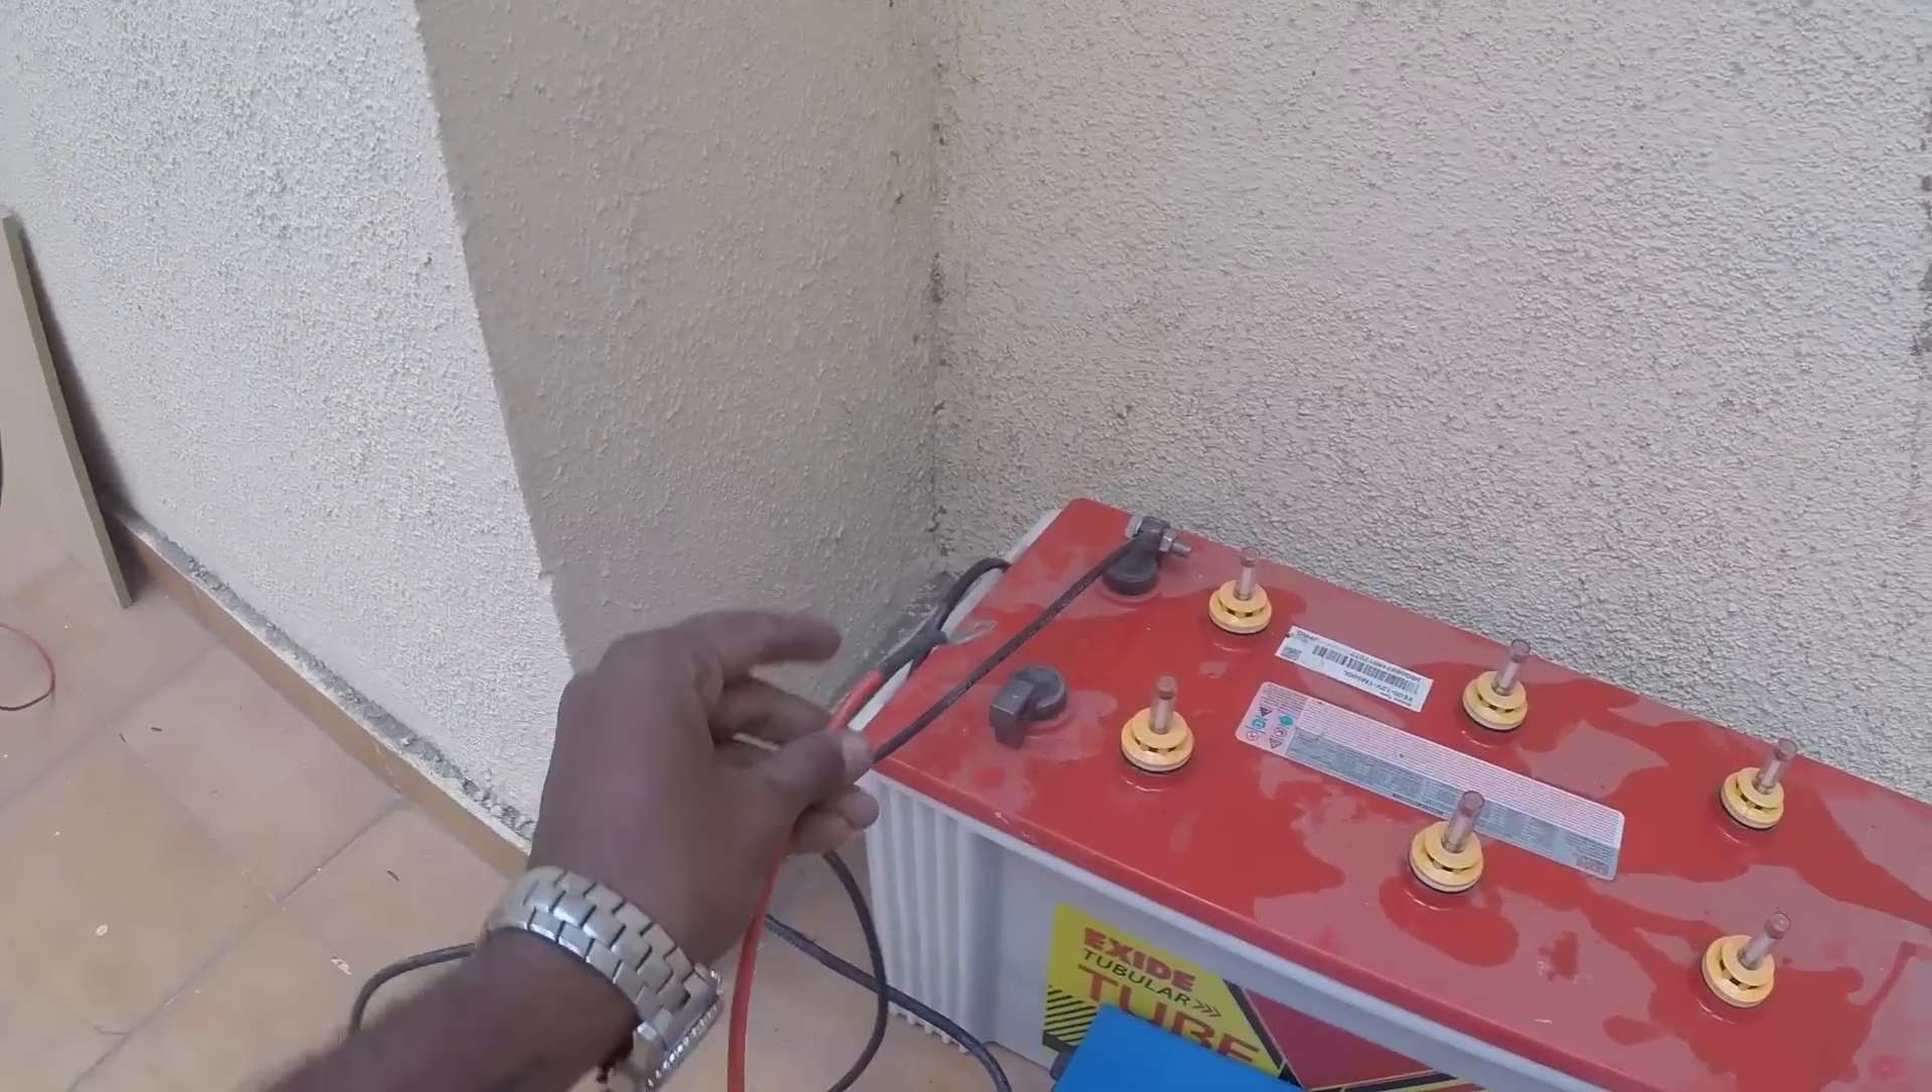Now I have kept the UPS next to the battery and I have connected just the negative terminal to the battery. Here is the positive terminal which I am going to connect right now.